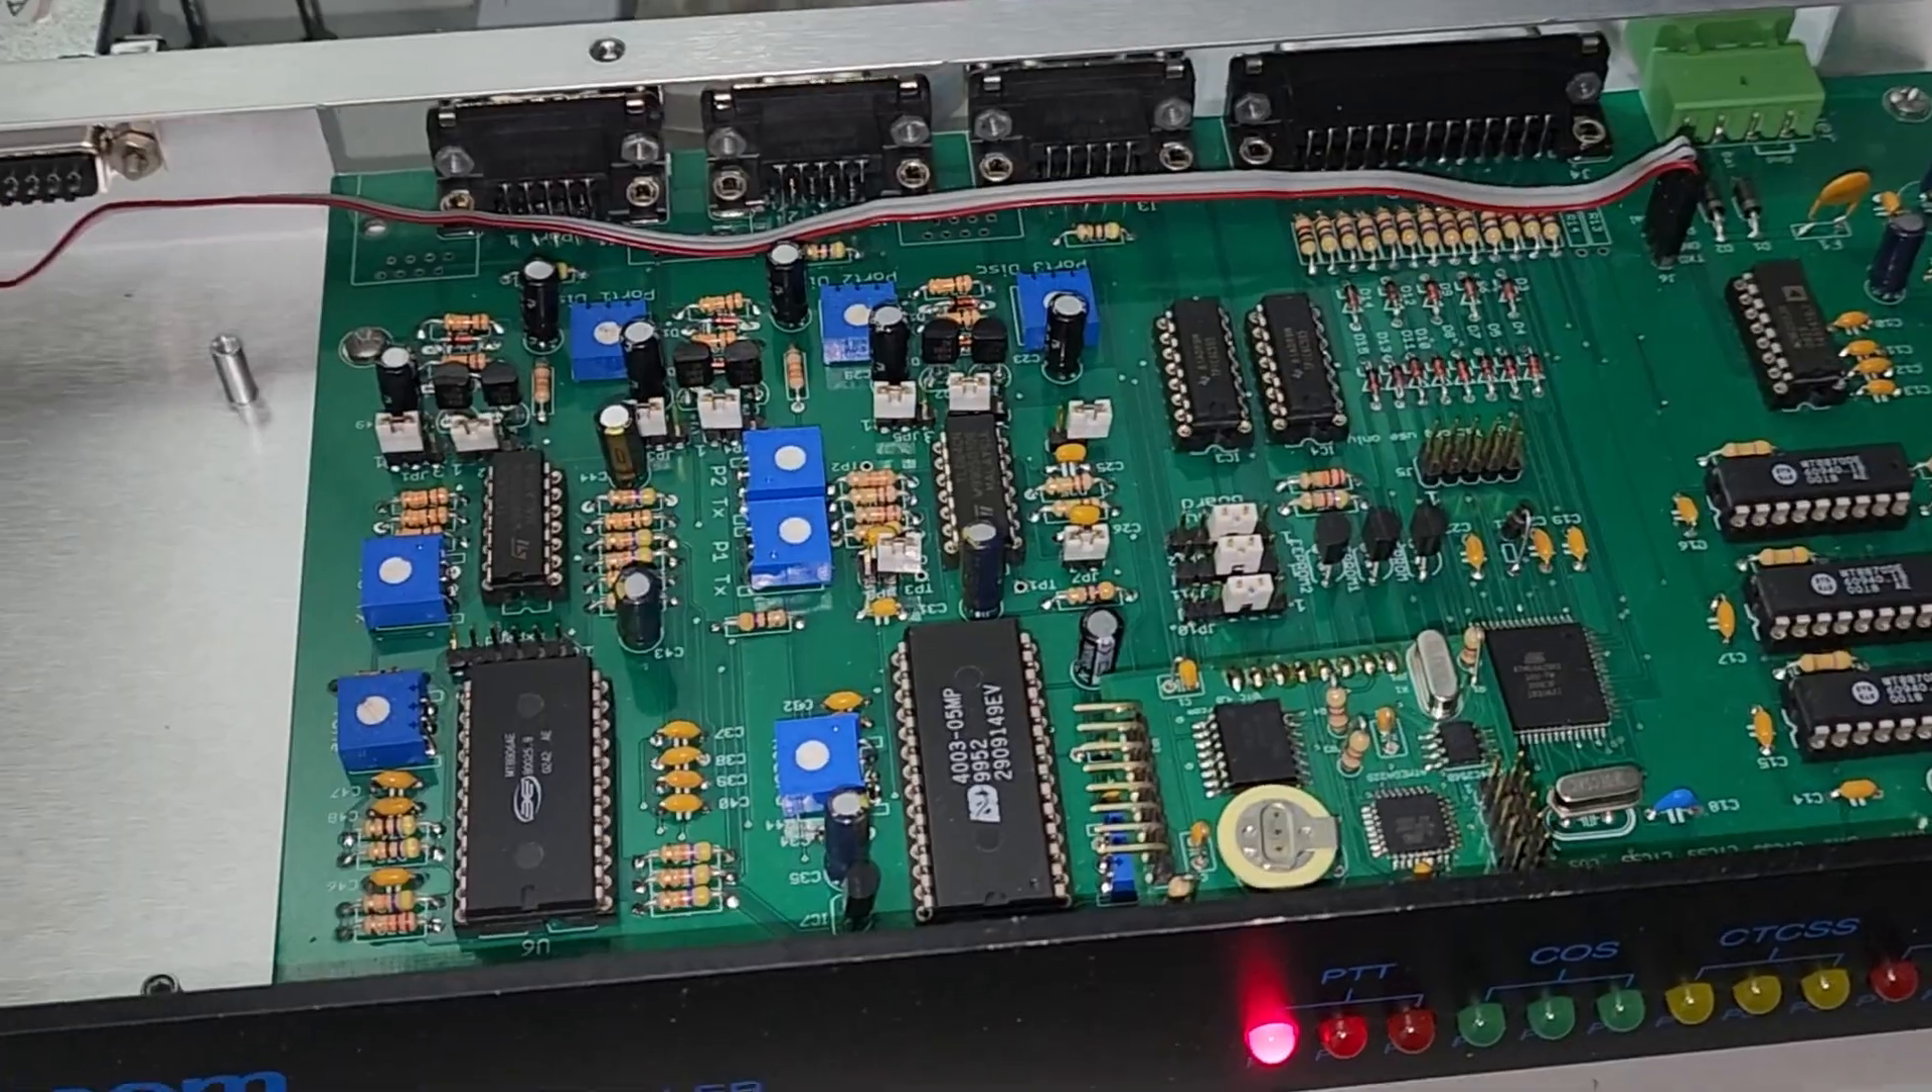There, we've got the lid off, and now you can see inside this, our ARCOM cabinet, is just the one main PCB board.